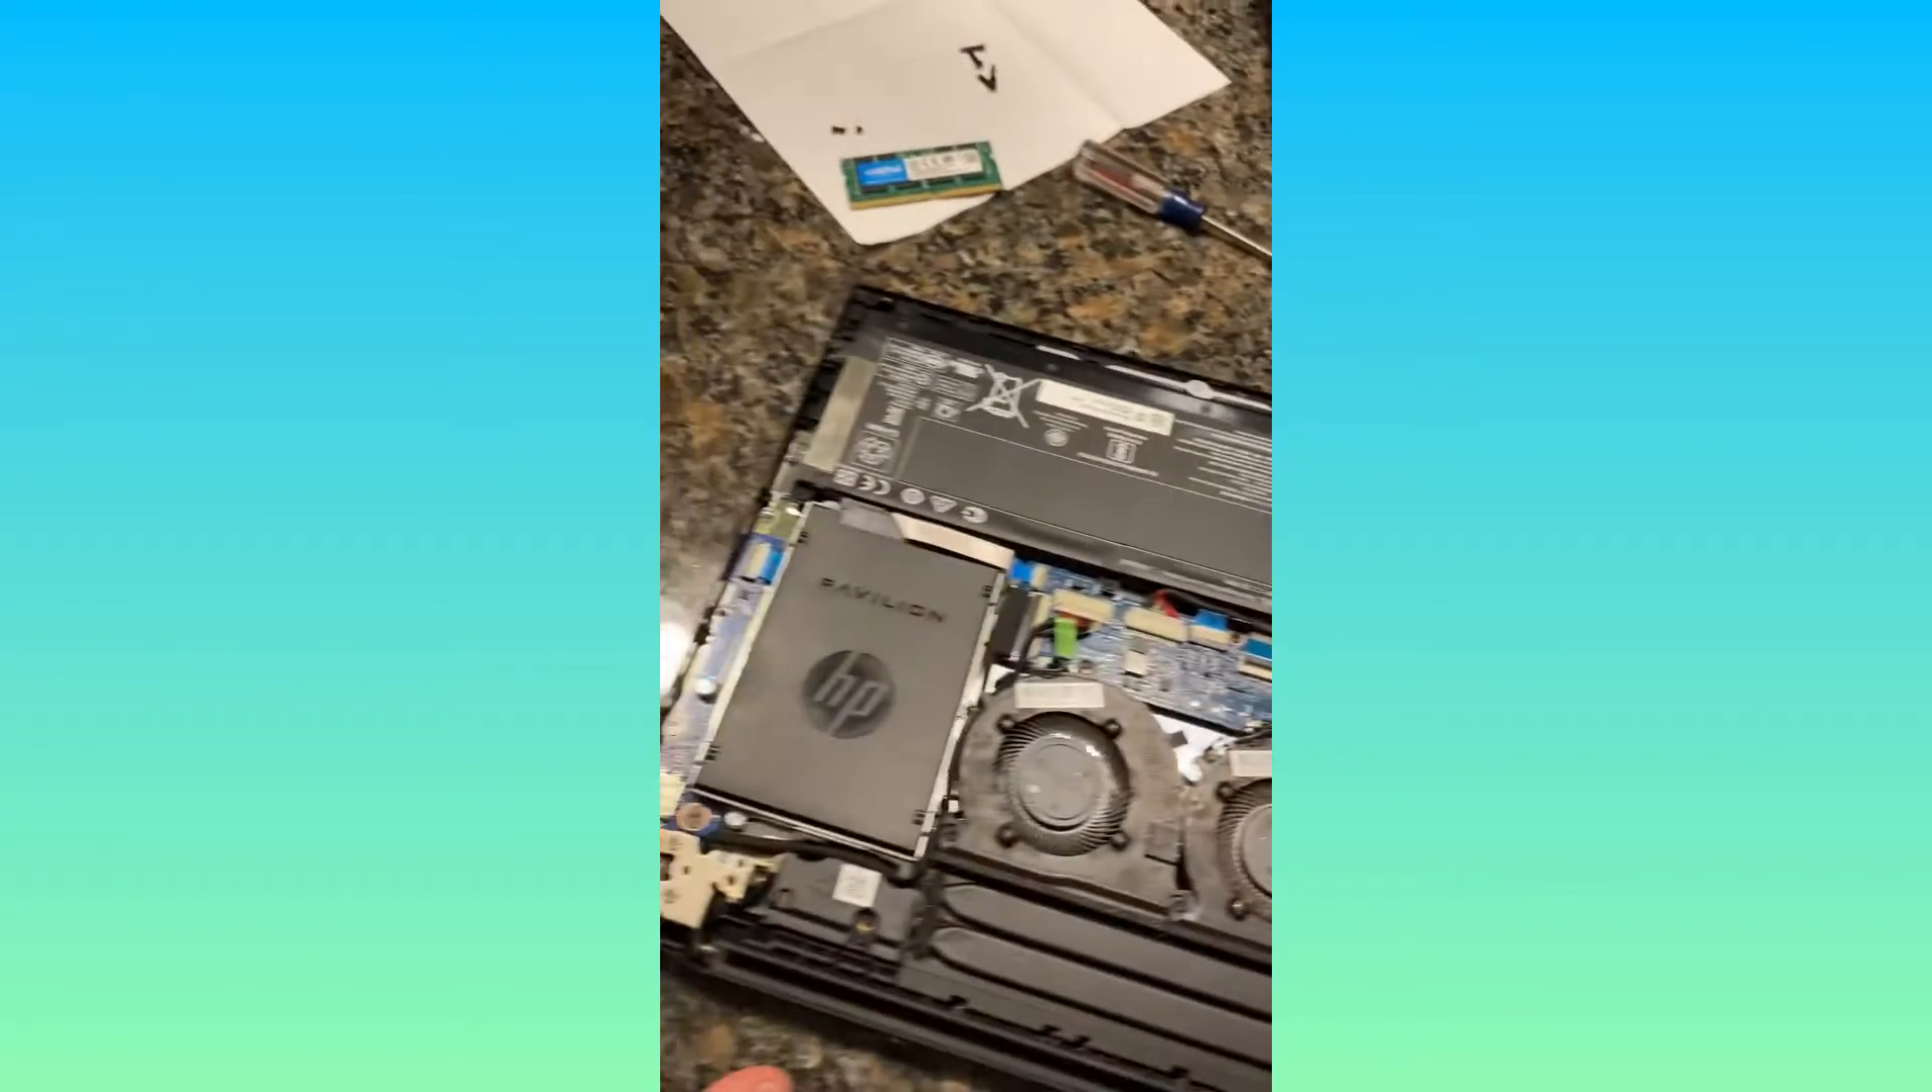One second i just got the back plate off.